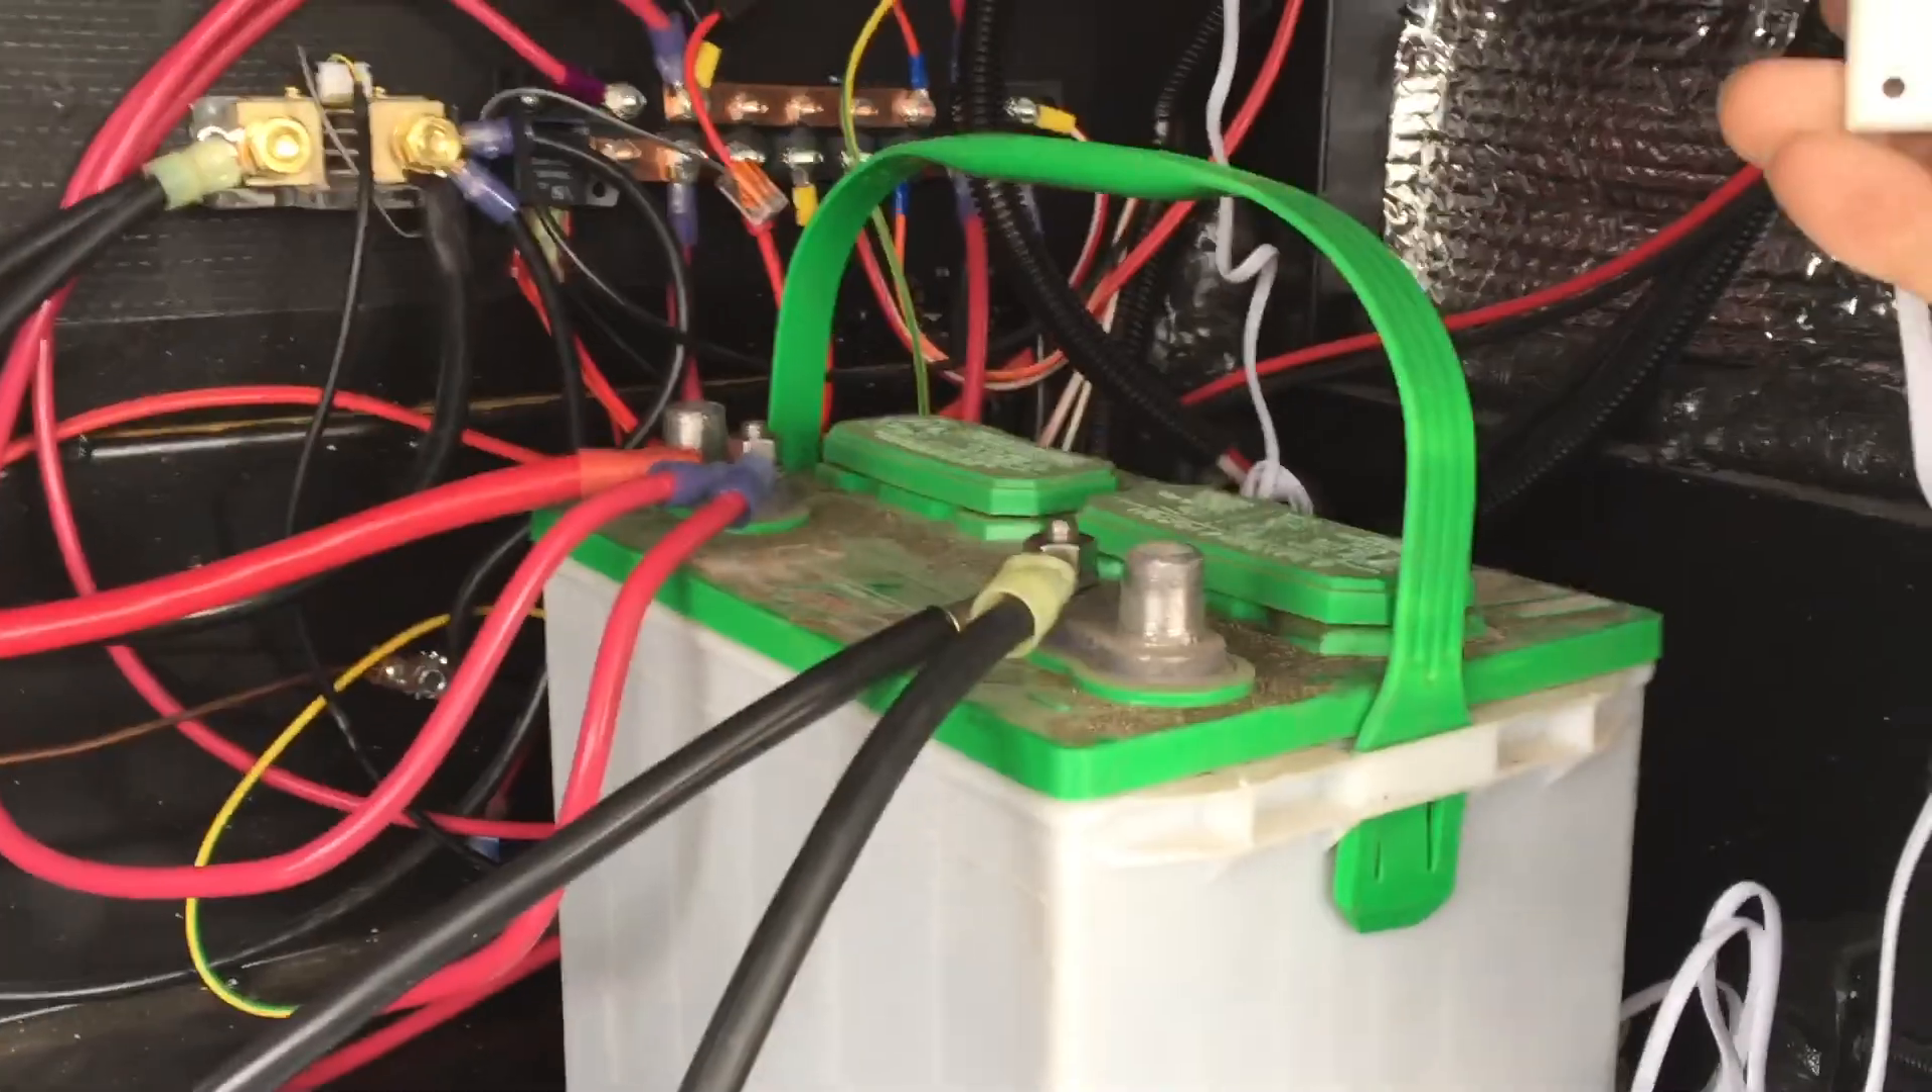All right, I have gone ahead and put this battery in just for a demo until I get my lithium battery.